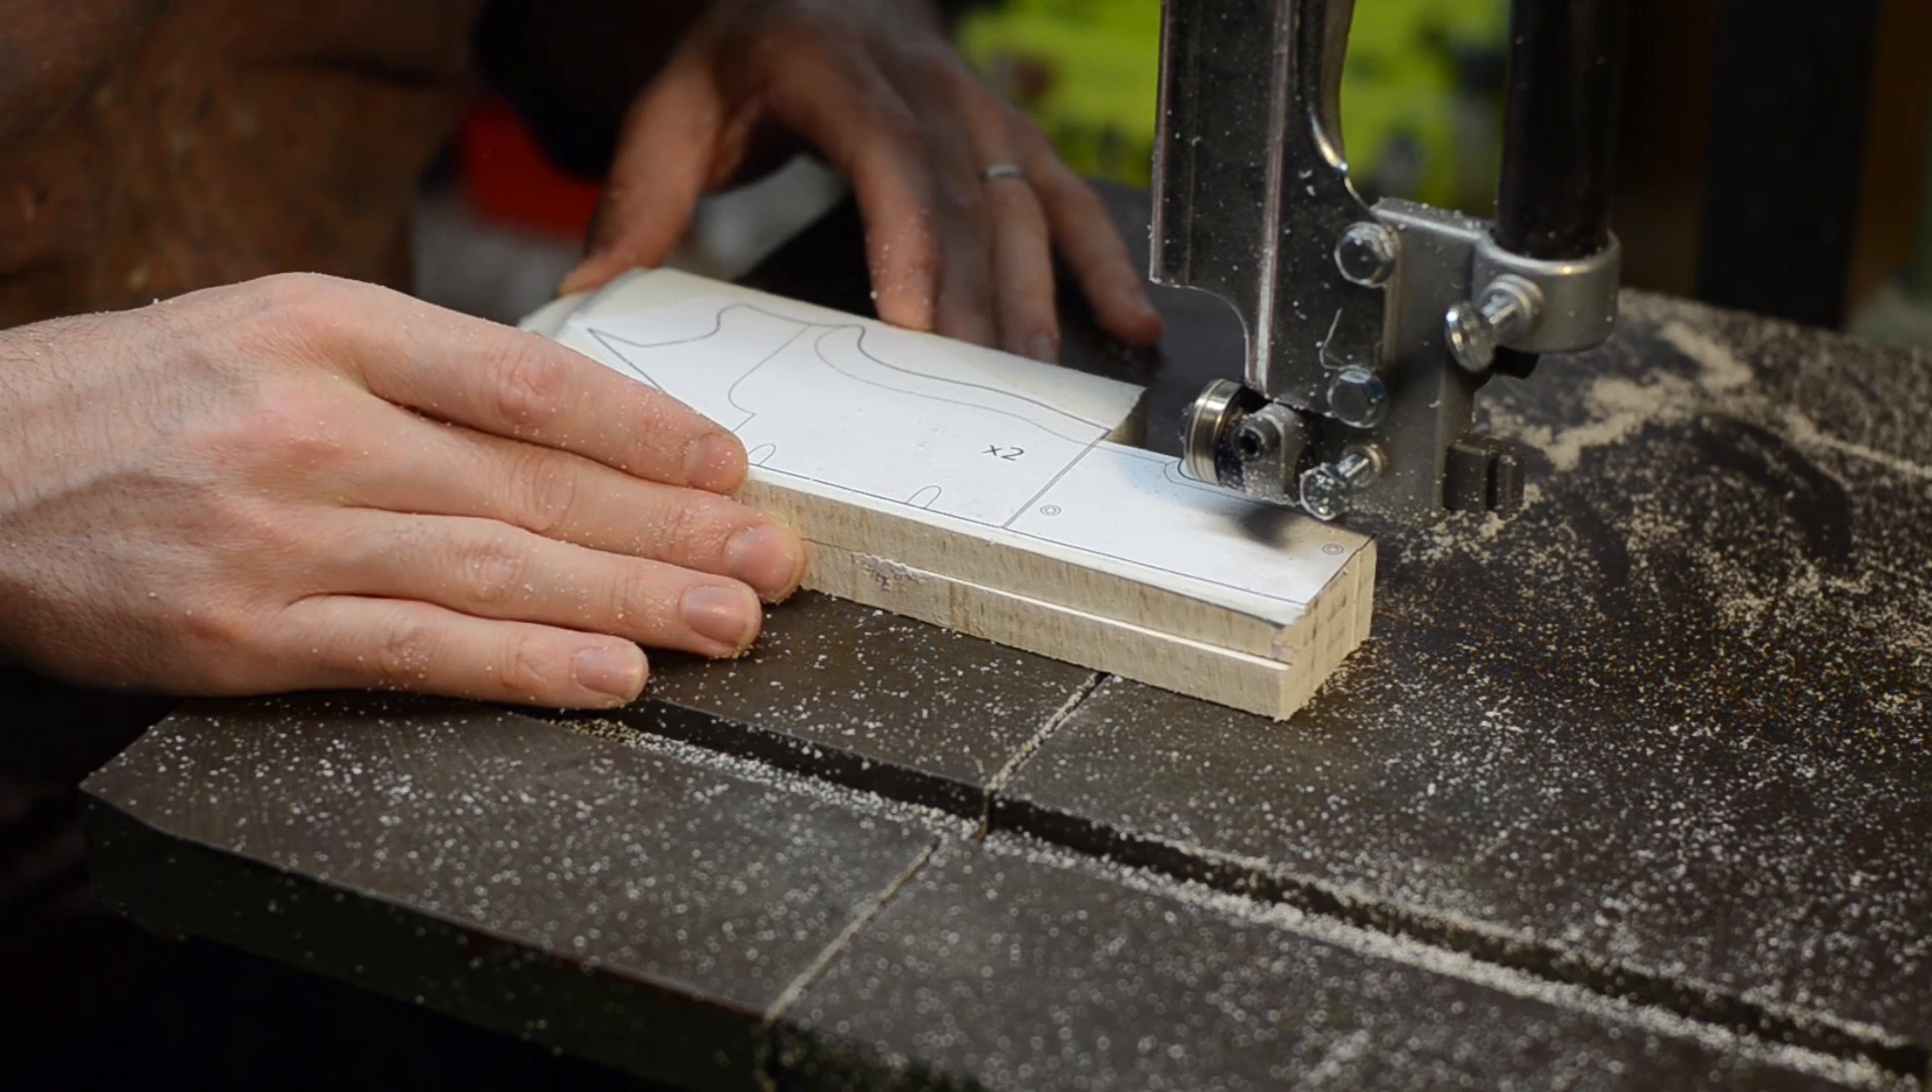So, I stuck the two pieces together with double -sided tape and added the template.